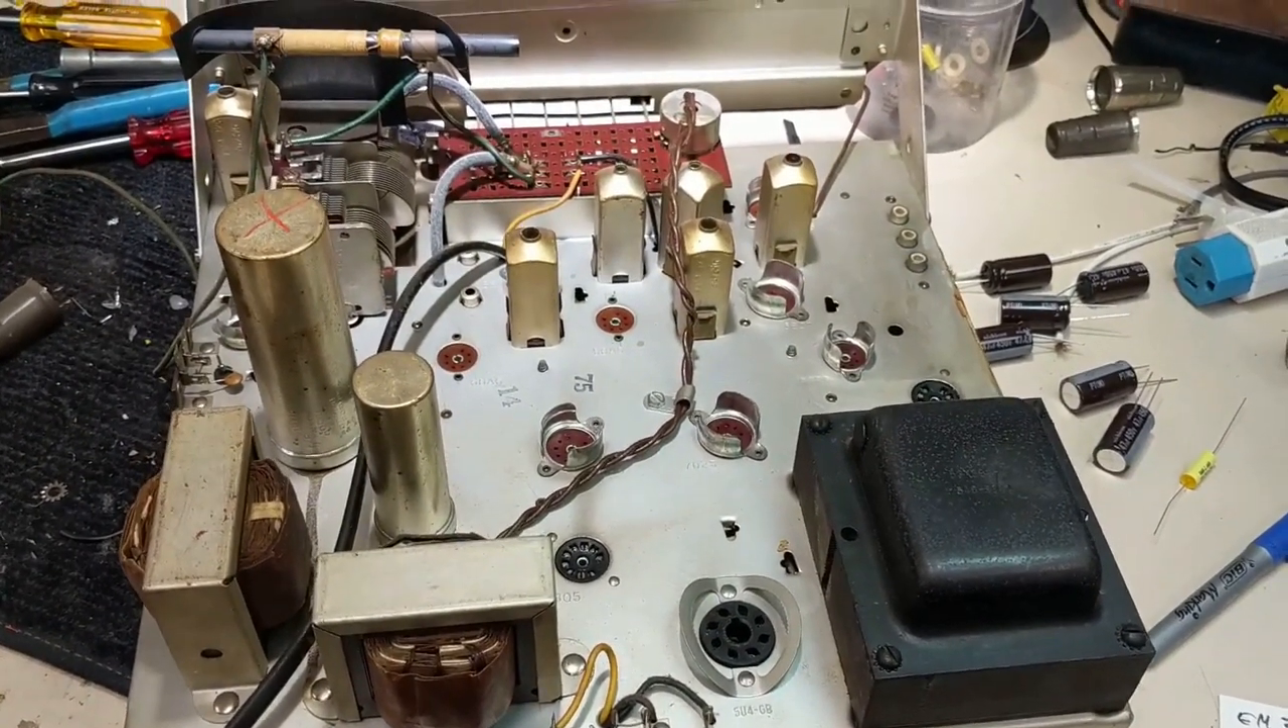I took all the tubes out because they were covered in nicotine stains.